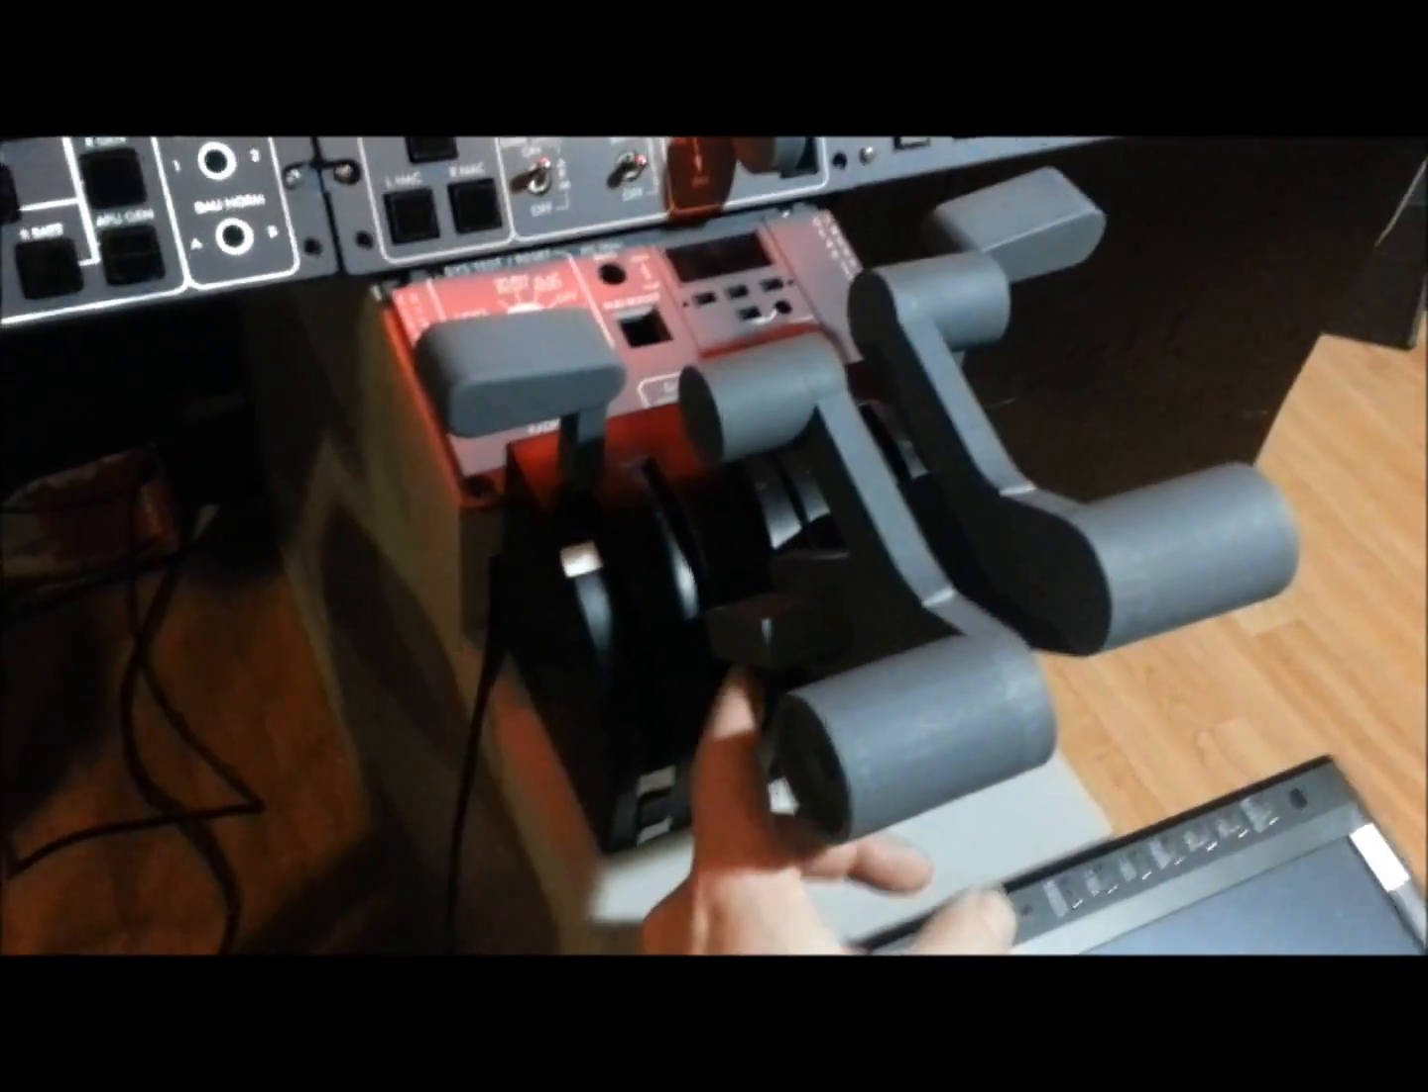I now have my levers, uh, attached.